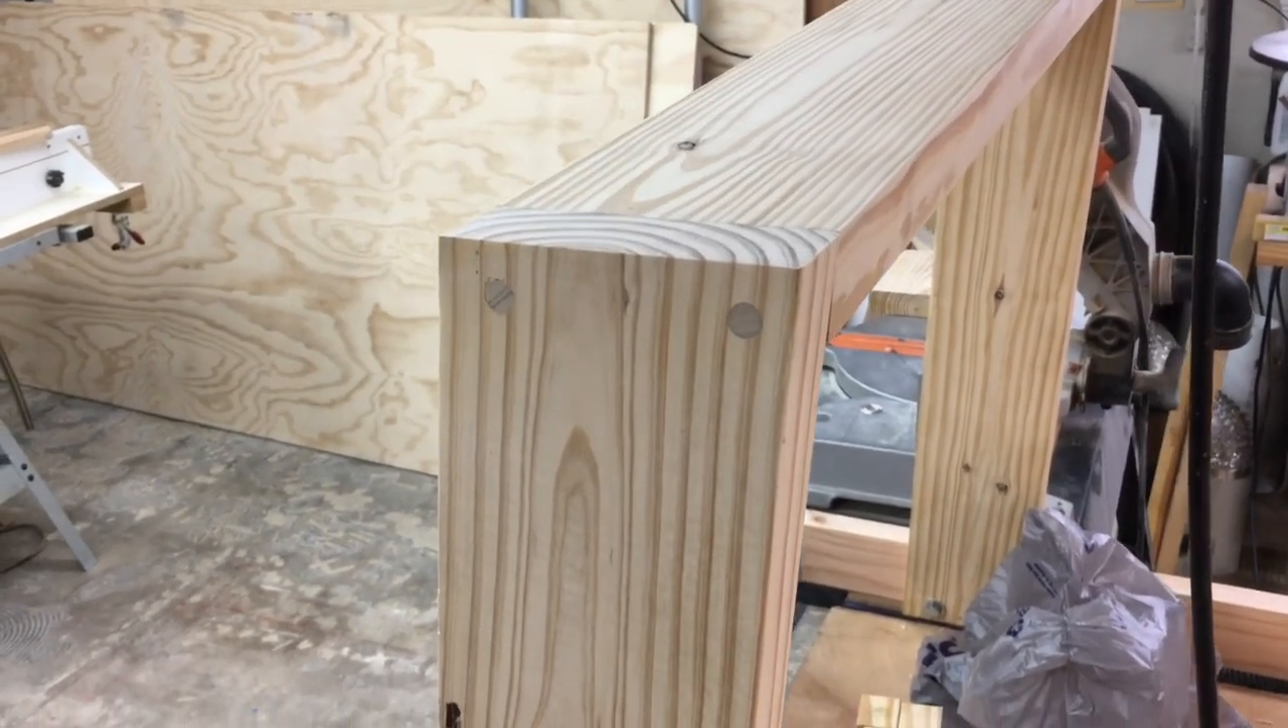I want to give you one quick look at the finished table legs and this is the bottom of it and you can see the dowel rods there that are pinned that hold that base in position.